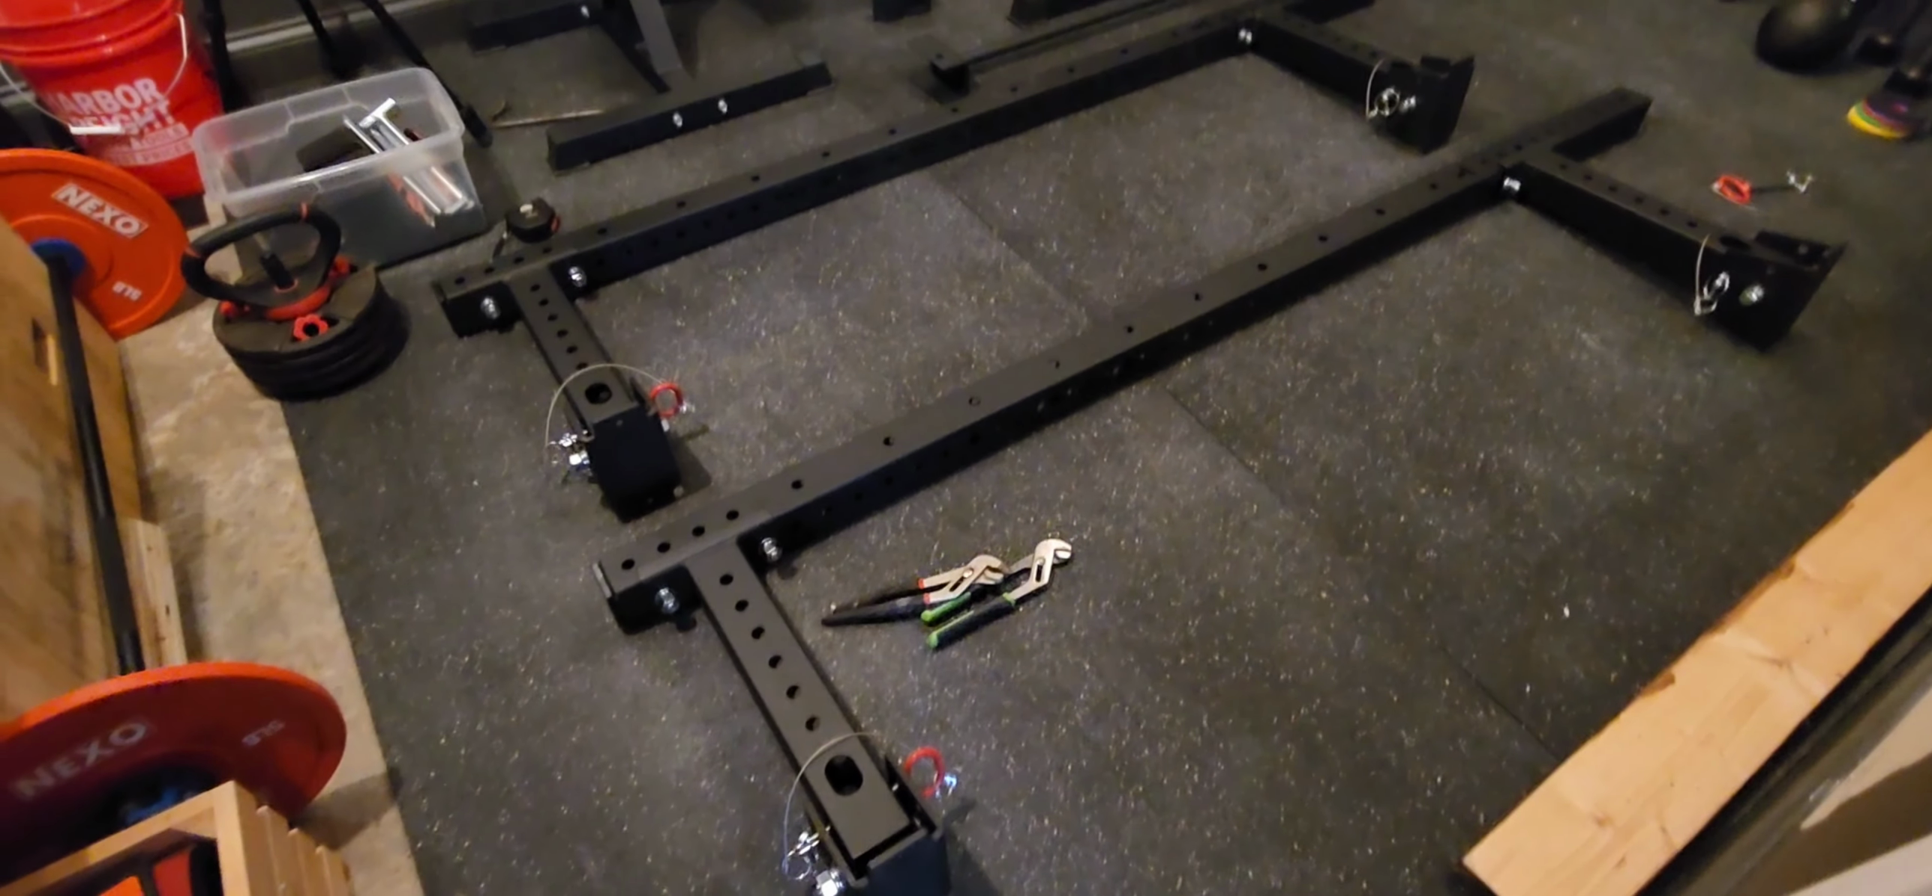So we have all four of the arms on.